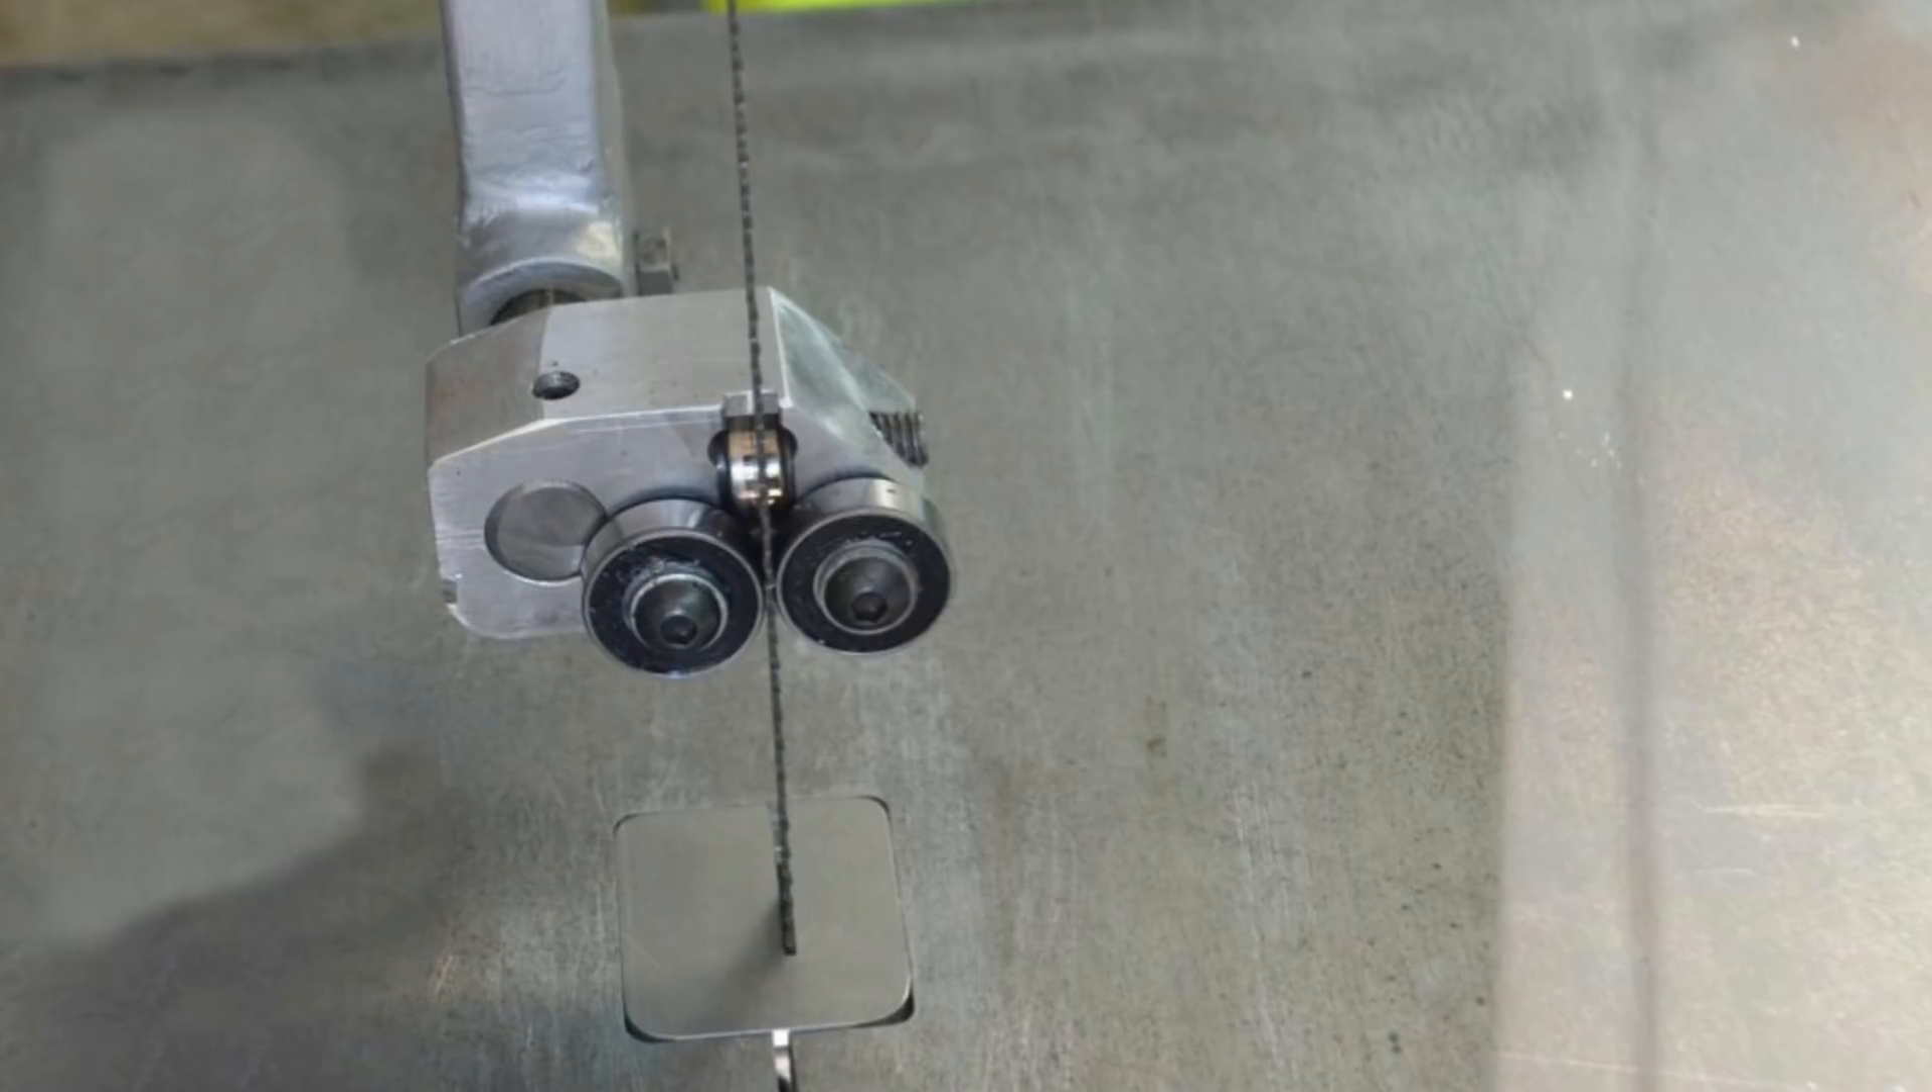Then all that needed to be done was to fit the bandsaw blade and adjust the guide rollers to suit.